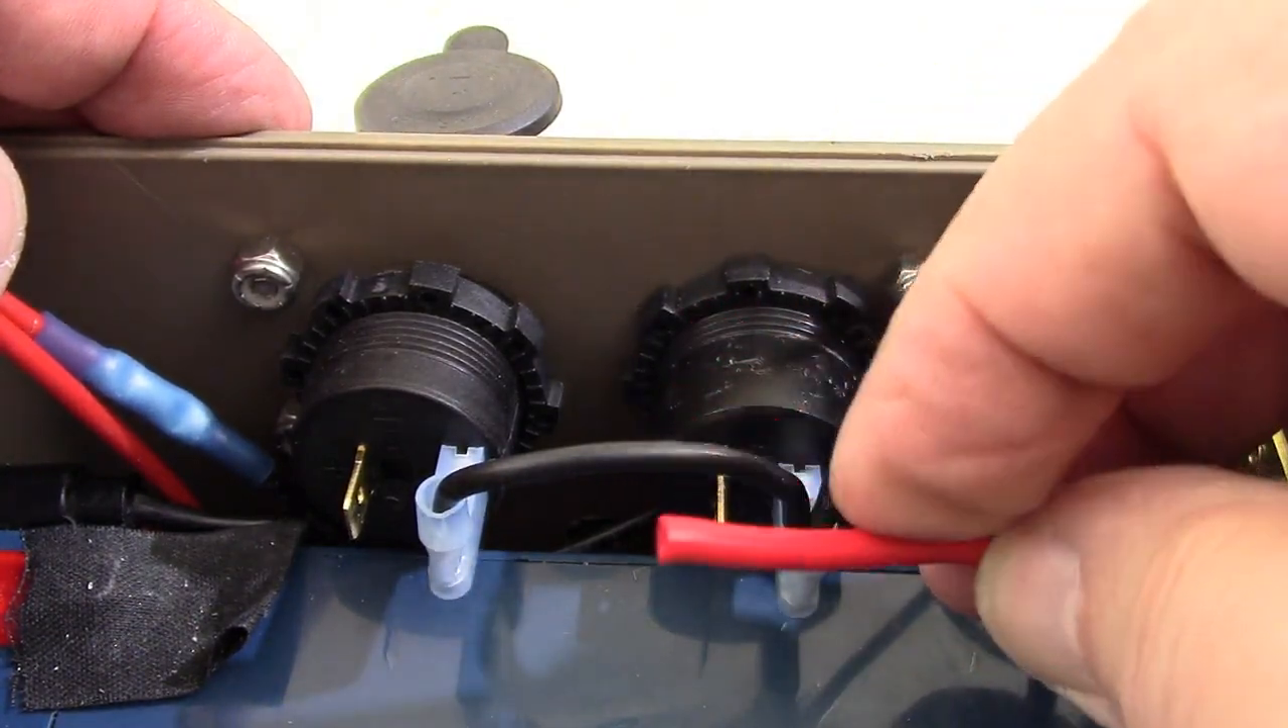So far the only other thing we'll have on this side that hasn't been connected is this red lead.